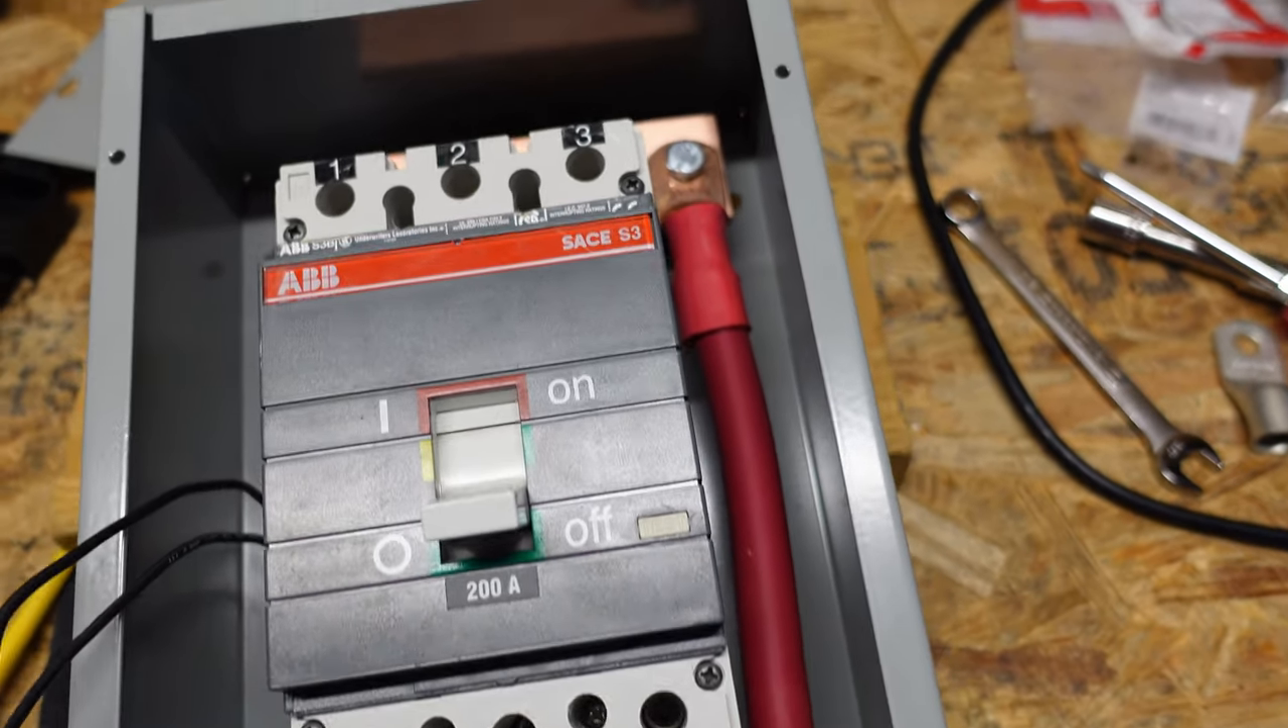You see I got the positive cable coming up the right hand side going to the top copper plate there.